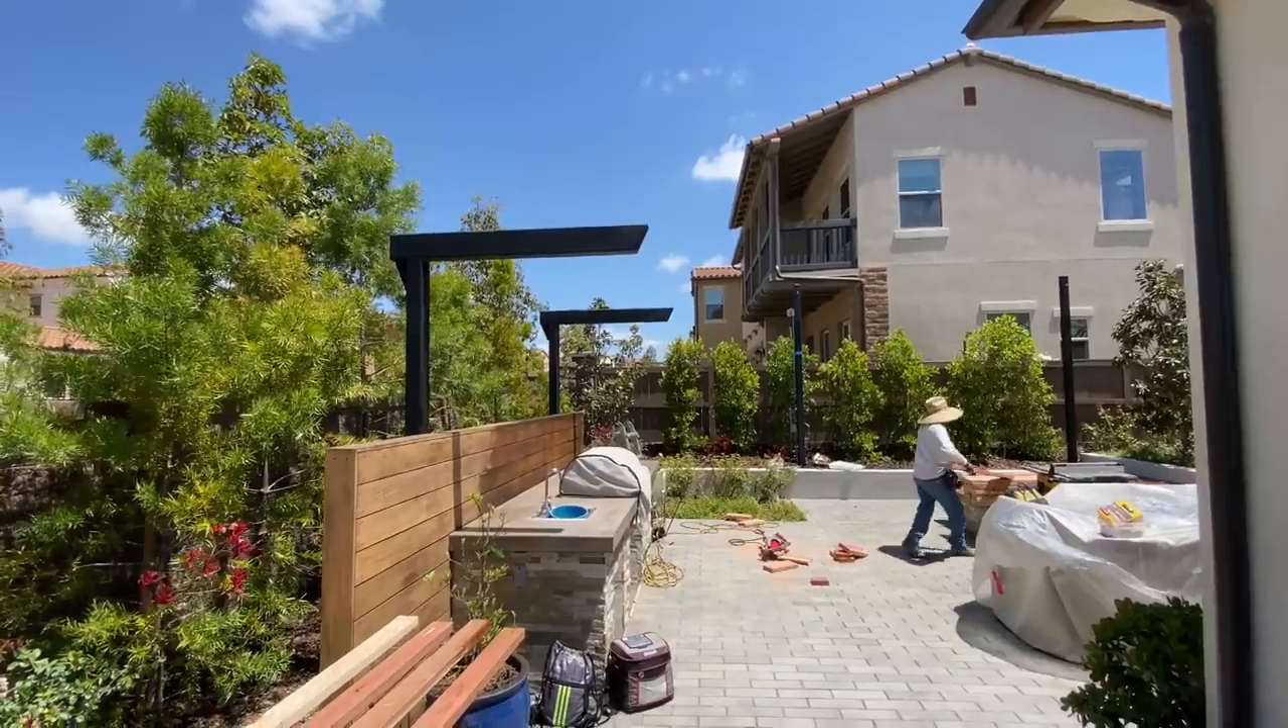Ya tenemos puesto lo que son las vigas tenemos puestos los postes ya está pintado.